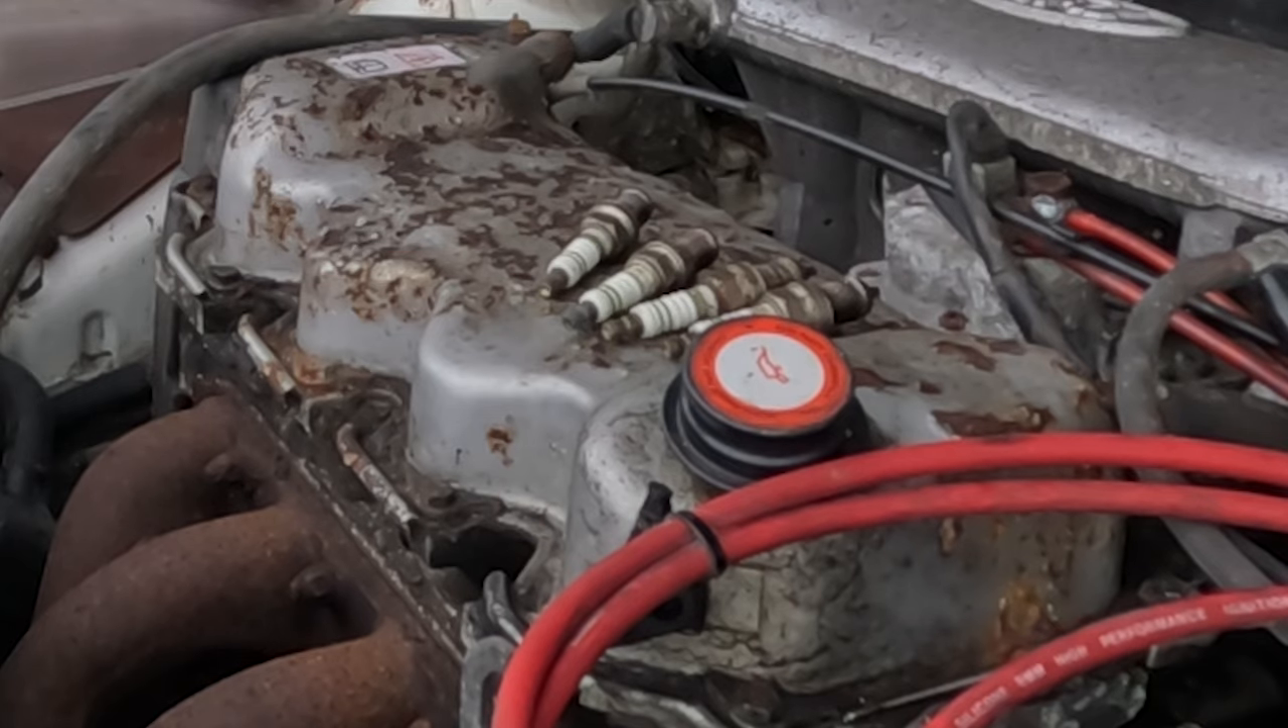Okay, so spark plugs are out.